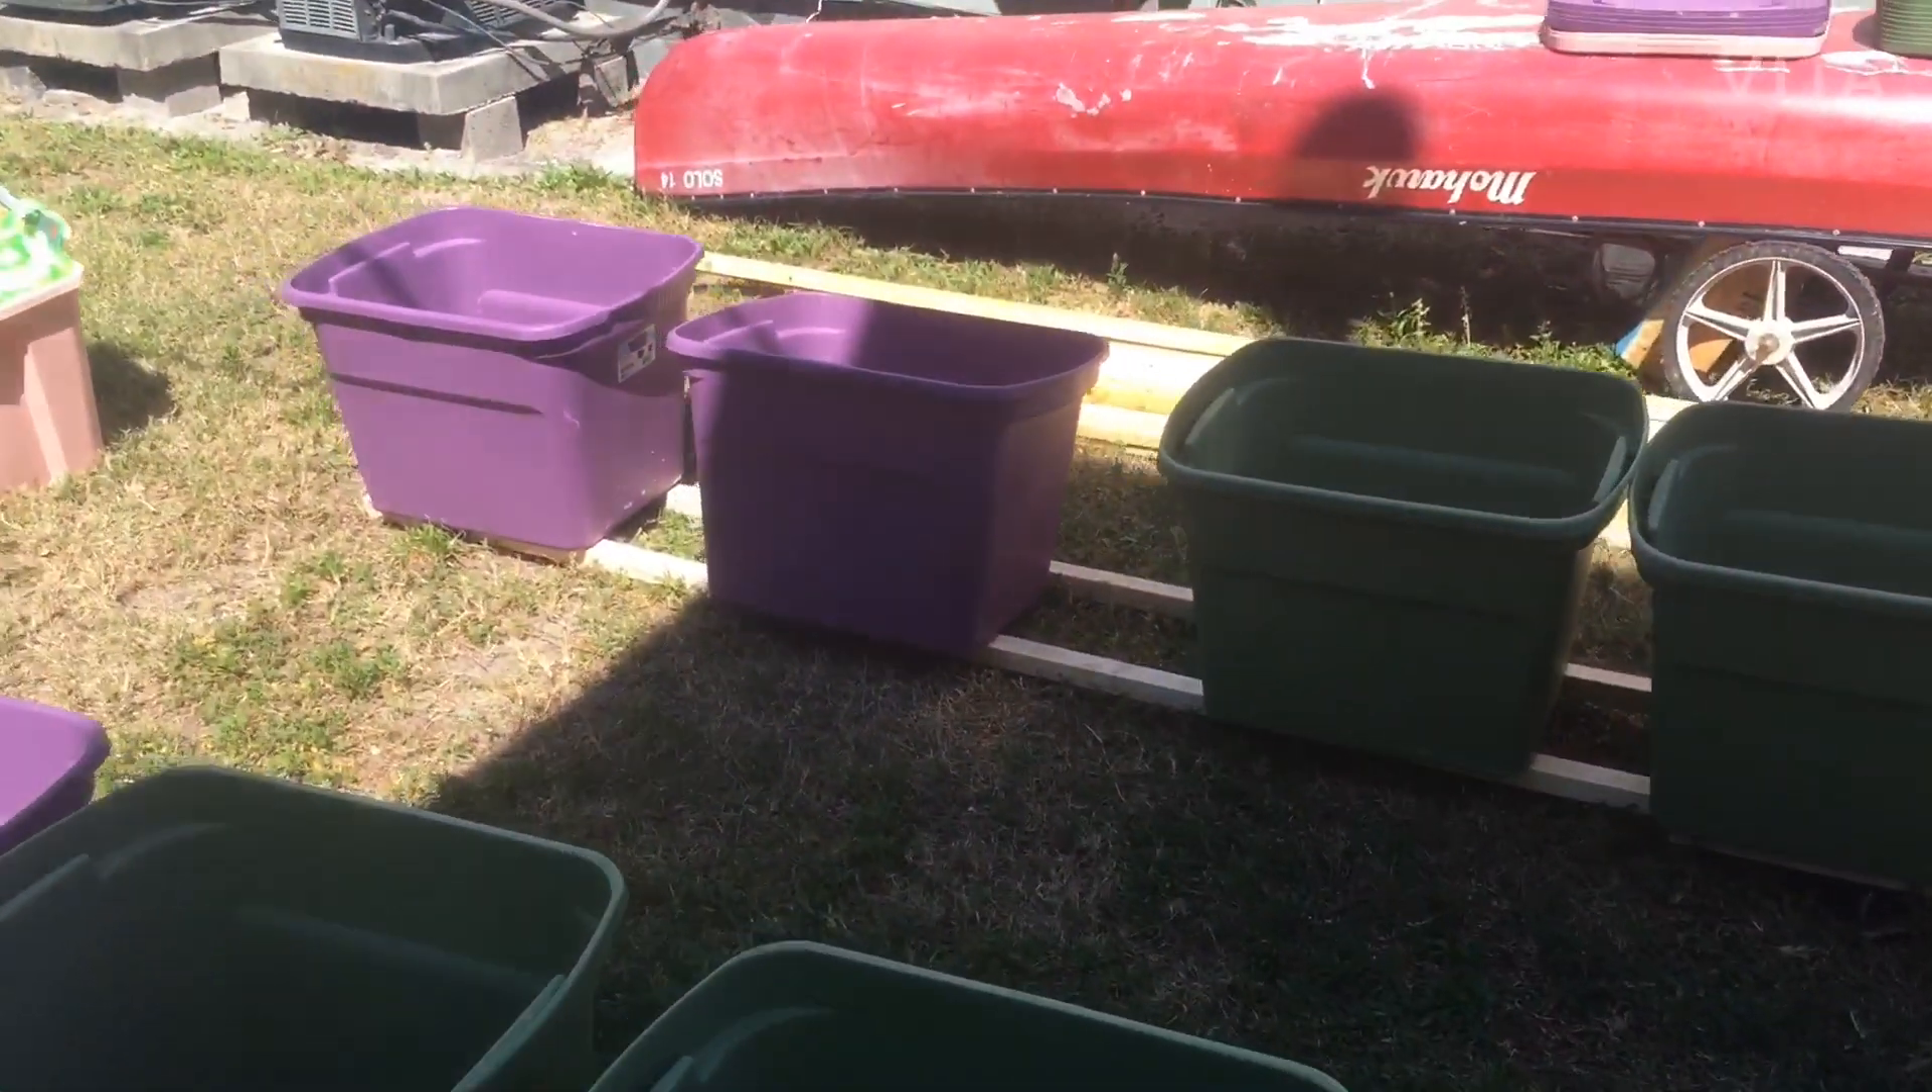I'm kind of thinking the parallels are going to work better because I only need one size of spacer. Here are the bins sitting on top of the bottom rails.